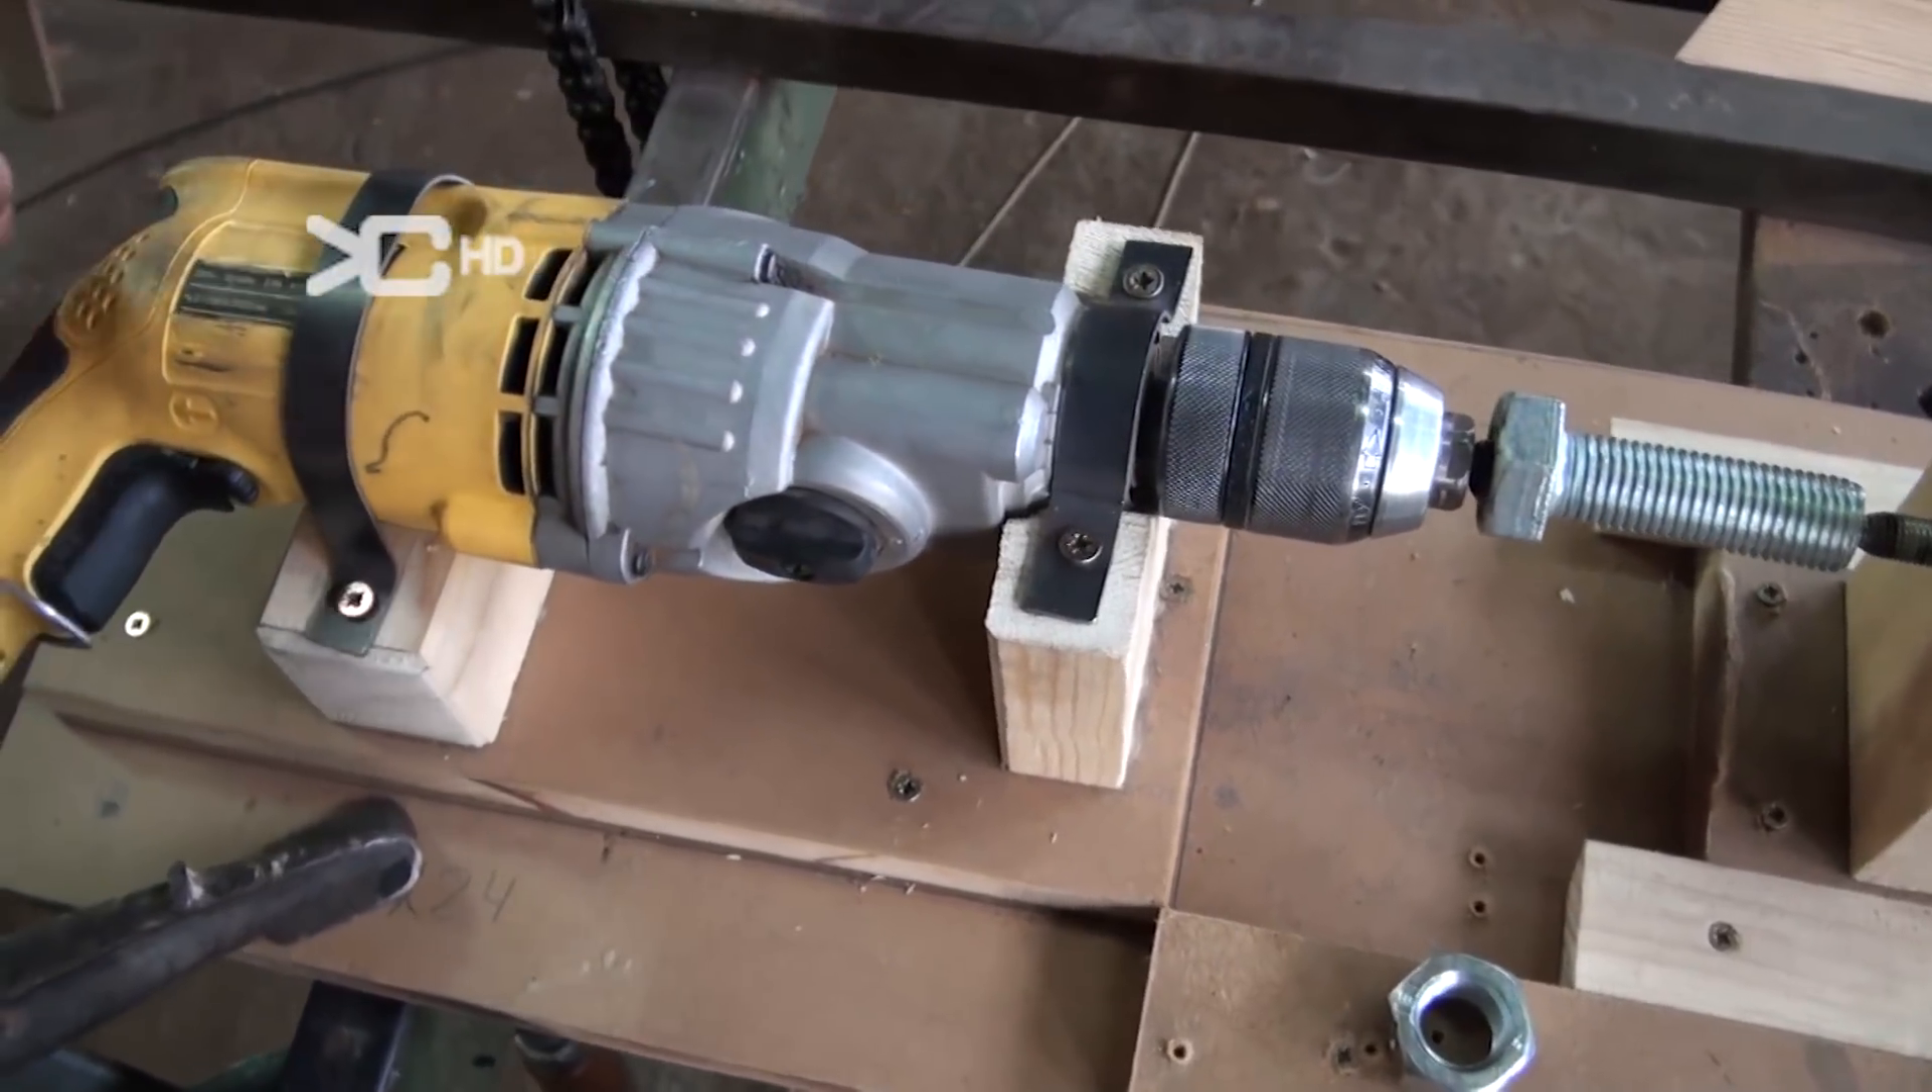Ya tenemos el tornillo sujeto en nuestro torno casero.